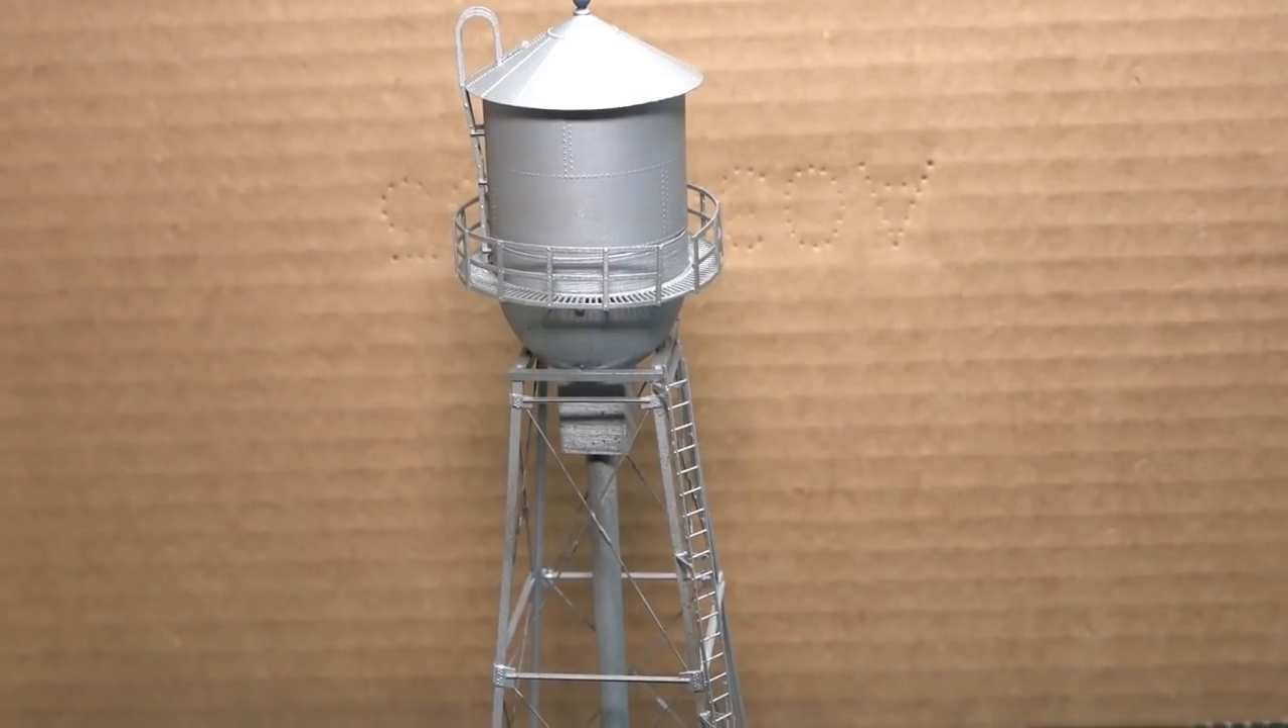Here's where there's a major mistake you see that ladder doesn't come anywhere near the opening on top of the platform because you know I didn't take into account the additional height within with a new cylindrical you know base on the bottom of it.